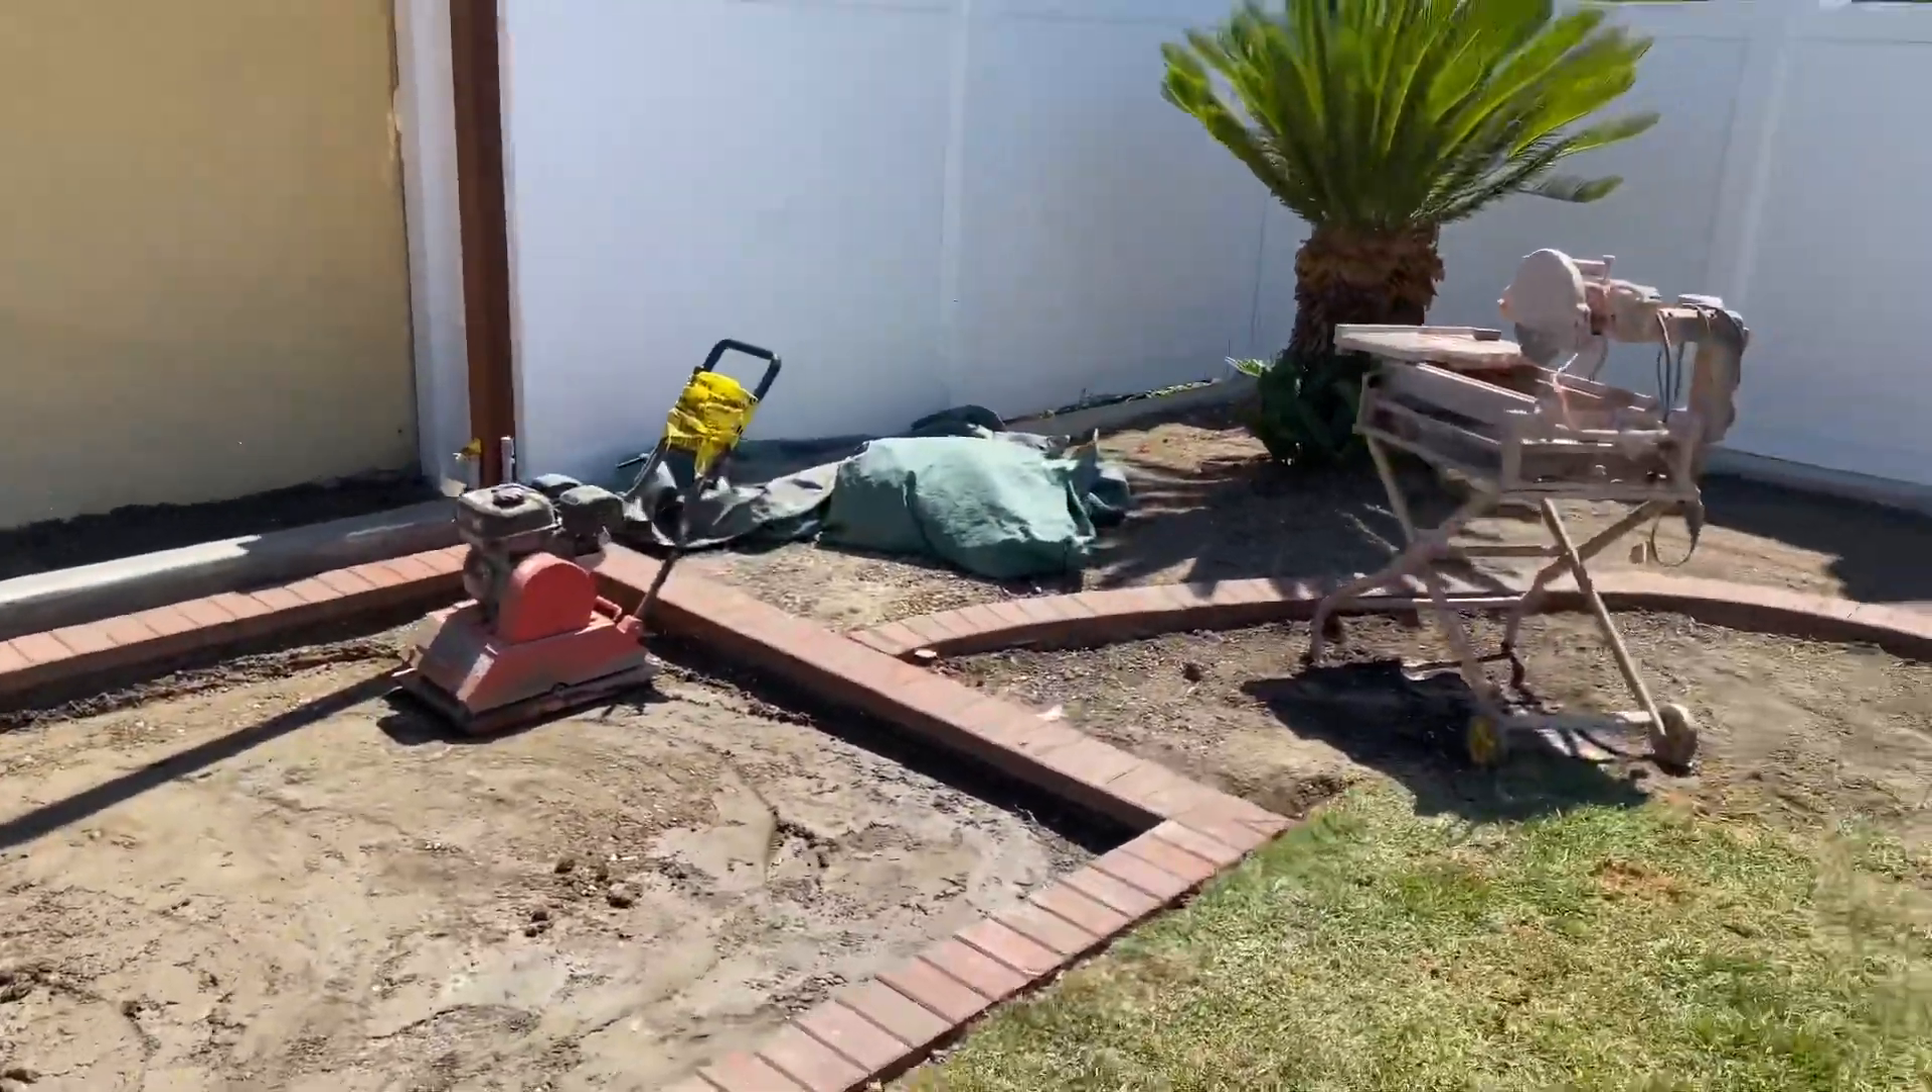So right here you can see the paver border was done along the backyard.